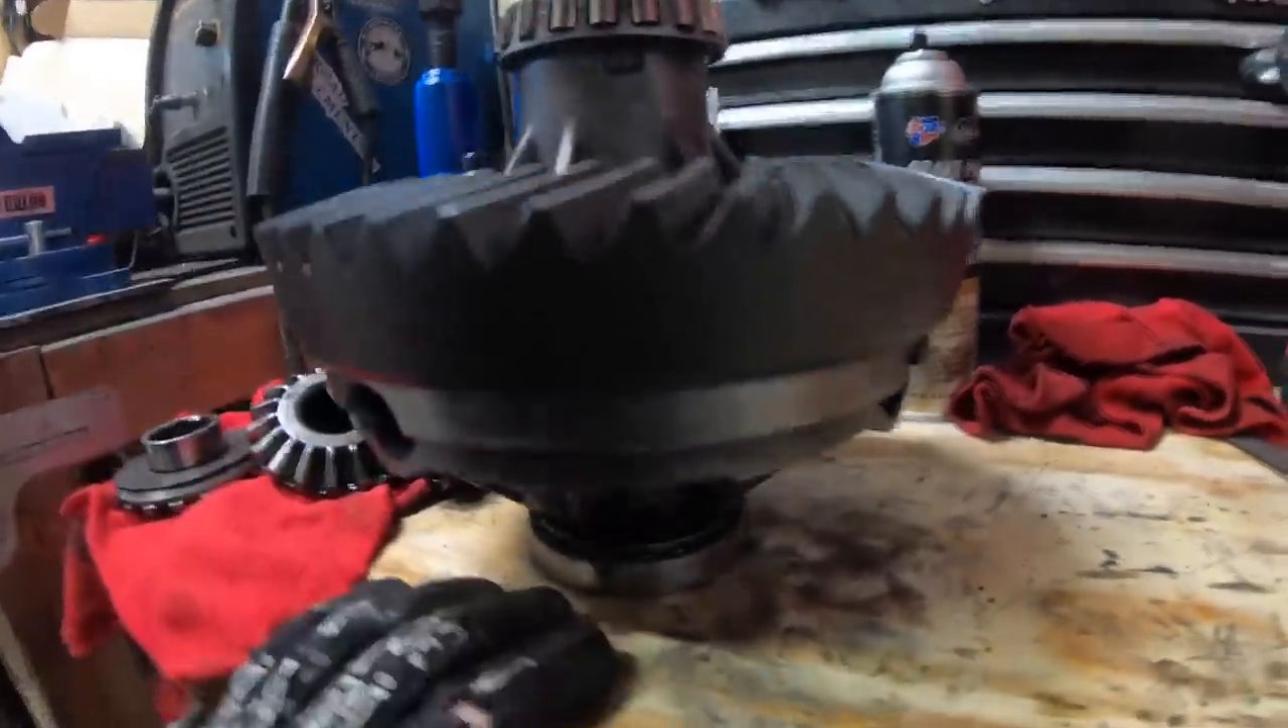So as you can tell, the ring gear is on the carrier. There are no gaps.